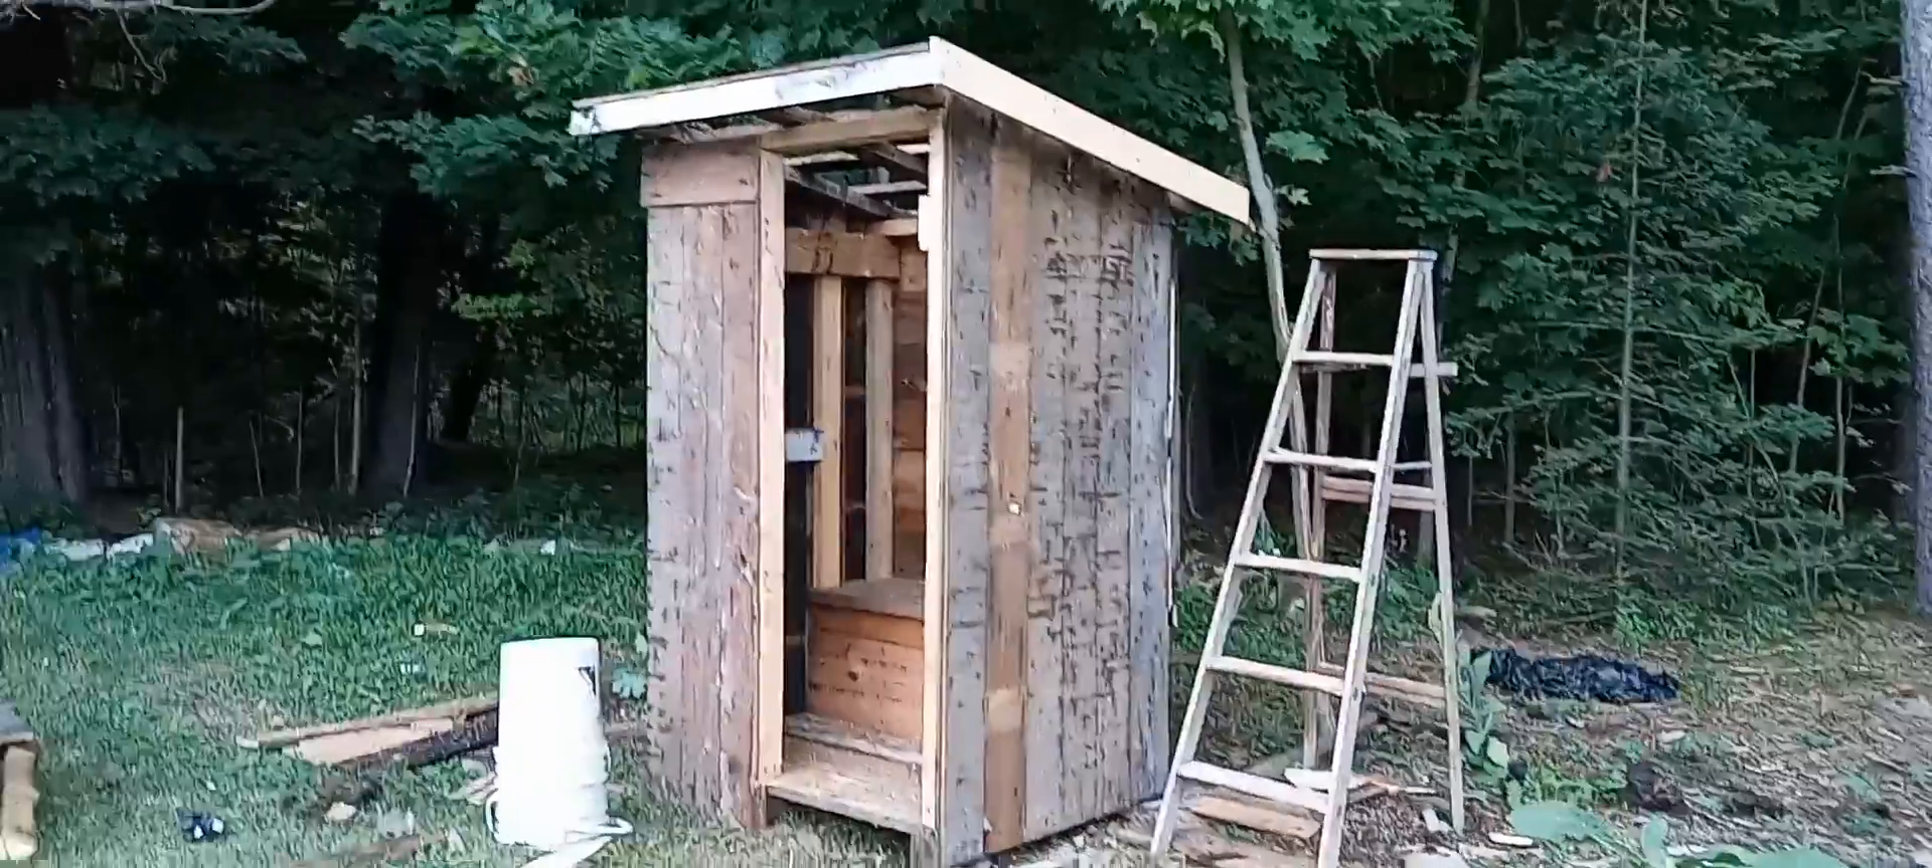This is how far we got today it's not finished but it's getting closer i got to finish the door and a strip there on the side and the roof cut the holes in the seat and put a few finishing touches clean it up a bit.